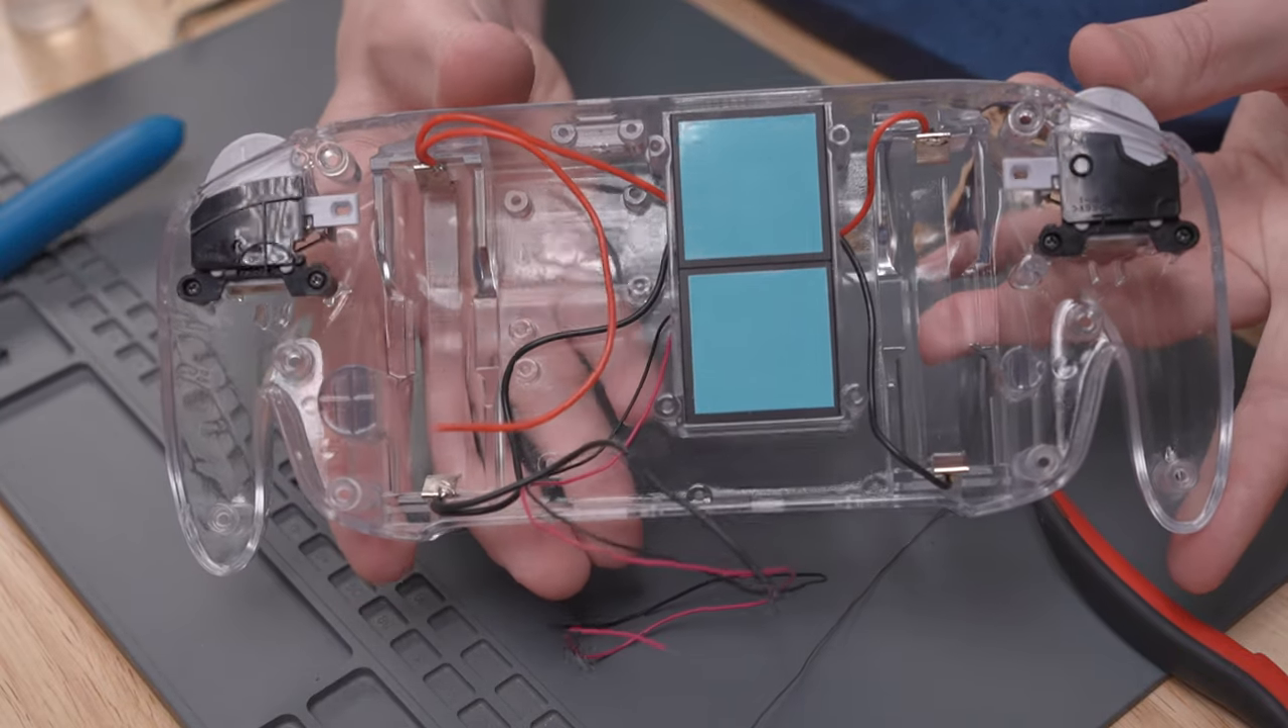This is what everything looks like after wiring up both sets of battery clips.